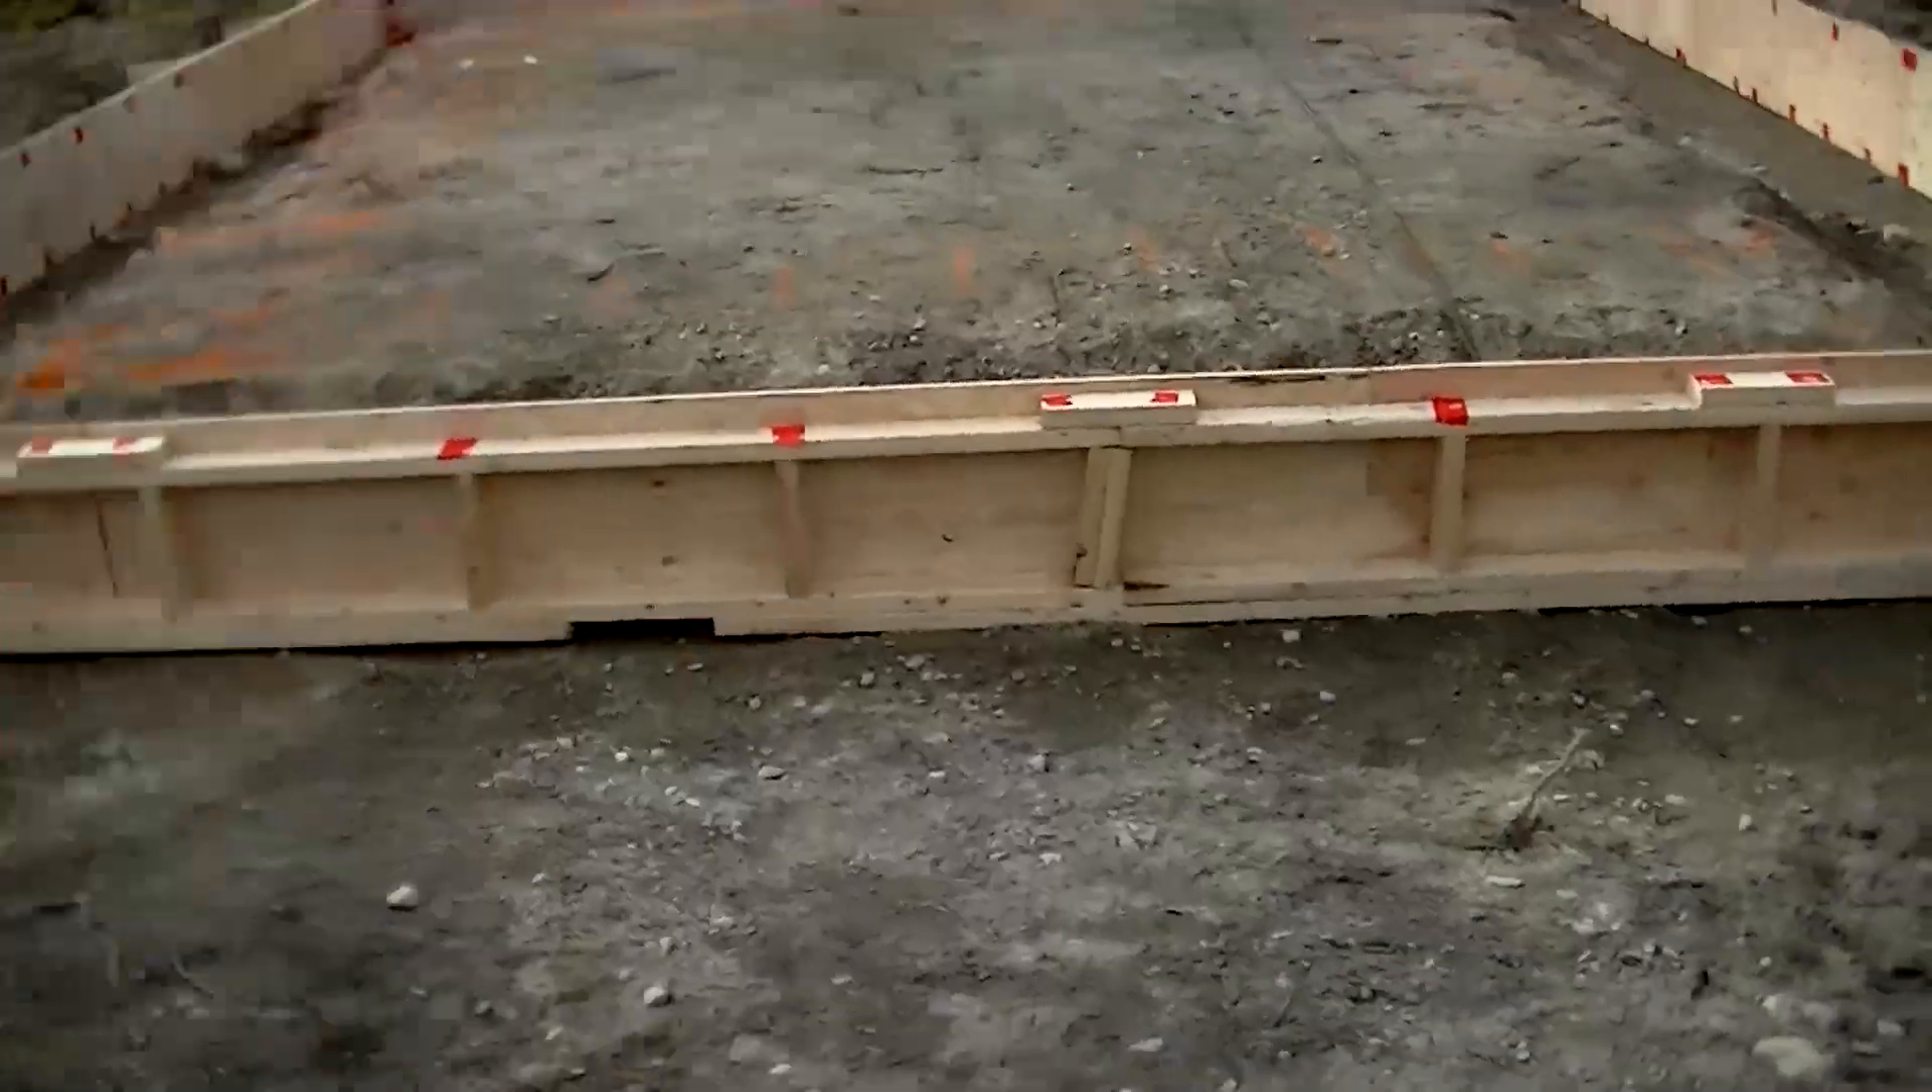So I got all those forms dragged over this morning and screwed all my plywood on, got them into place there.